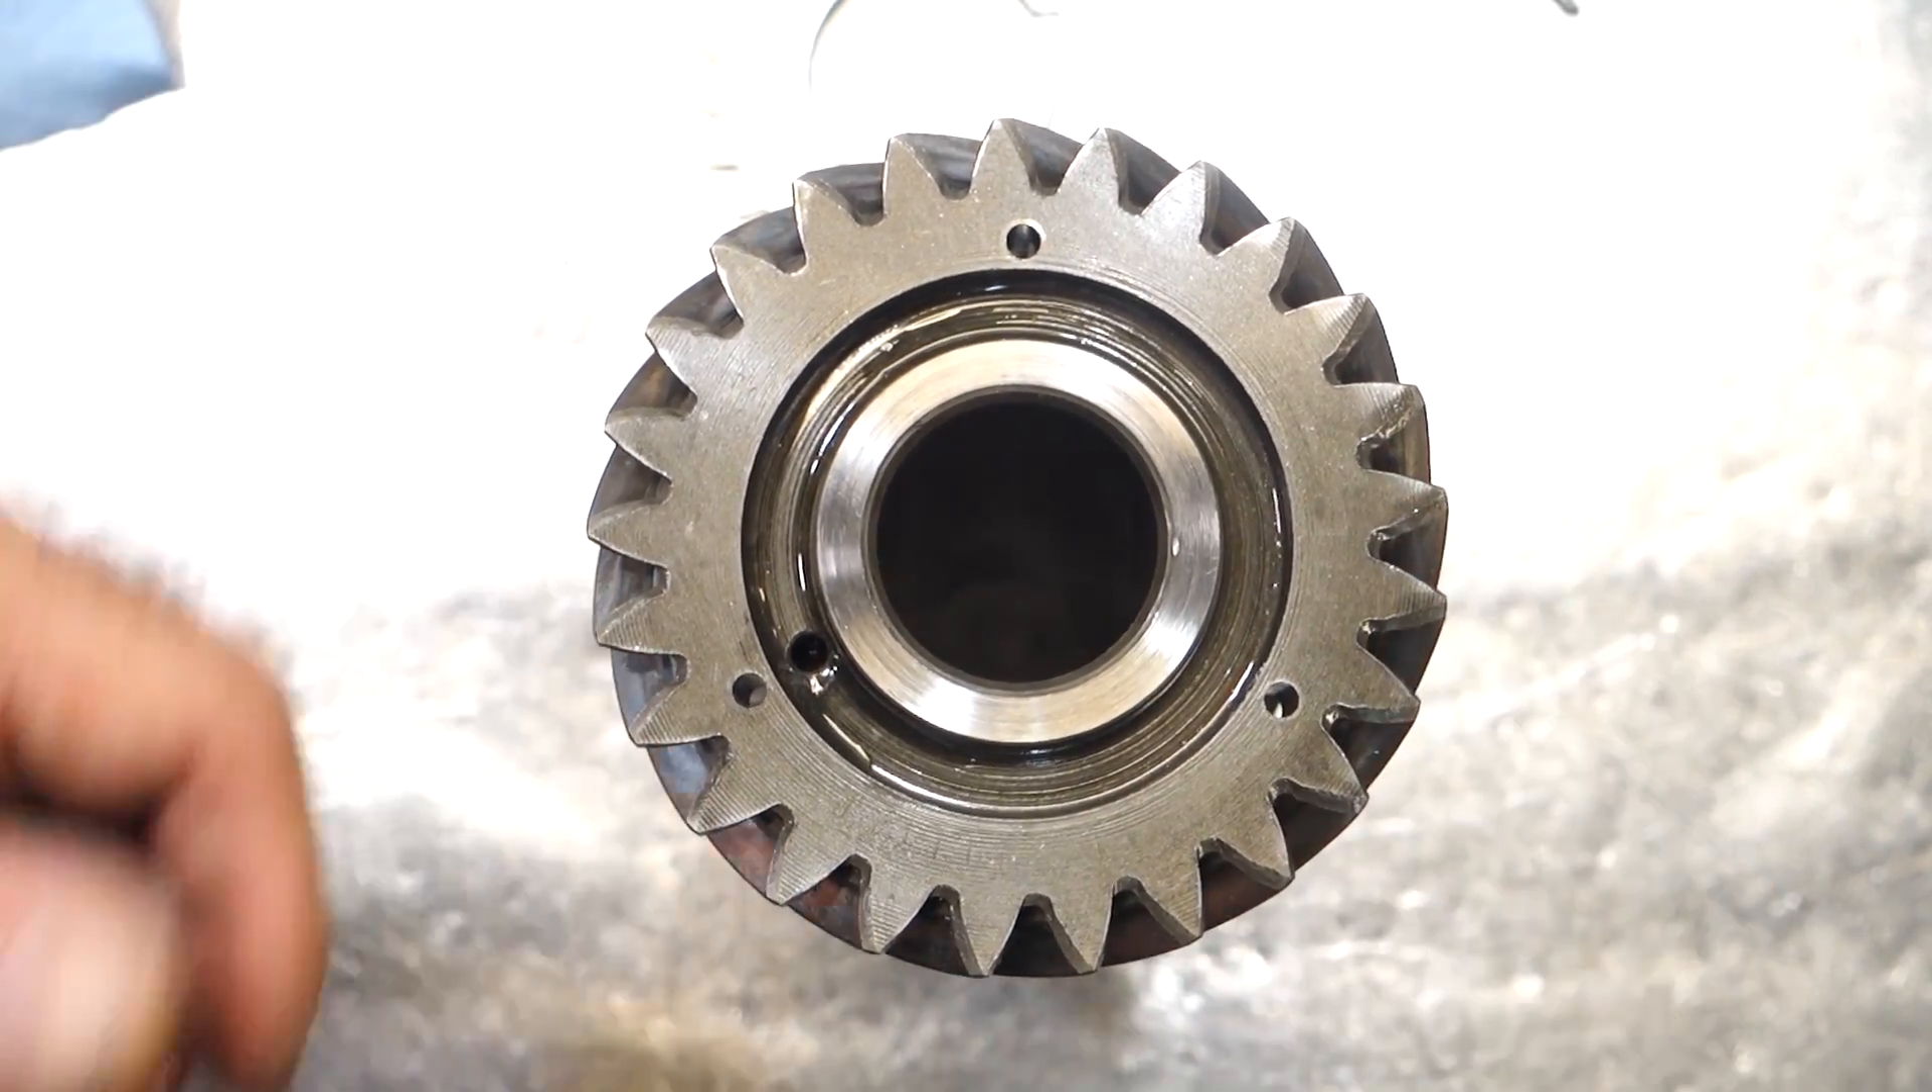So once the plate is removed, you can see you have the three holes where the rivets were.